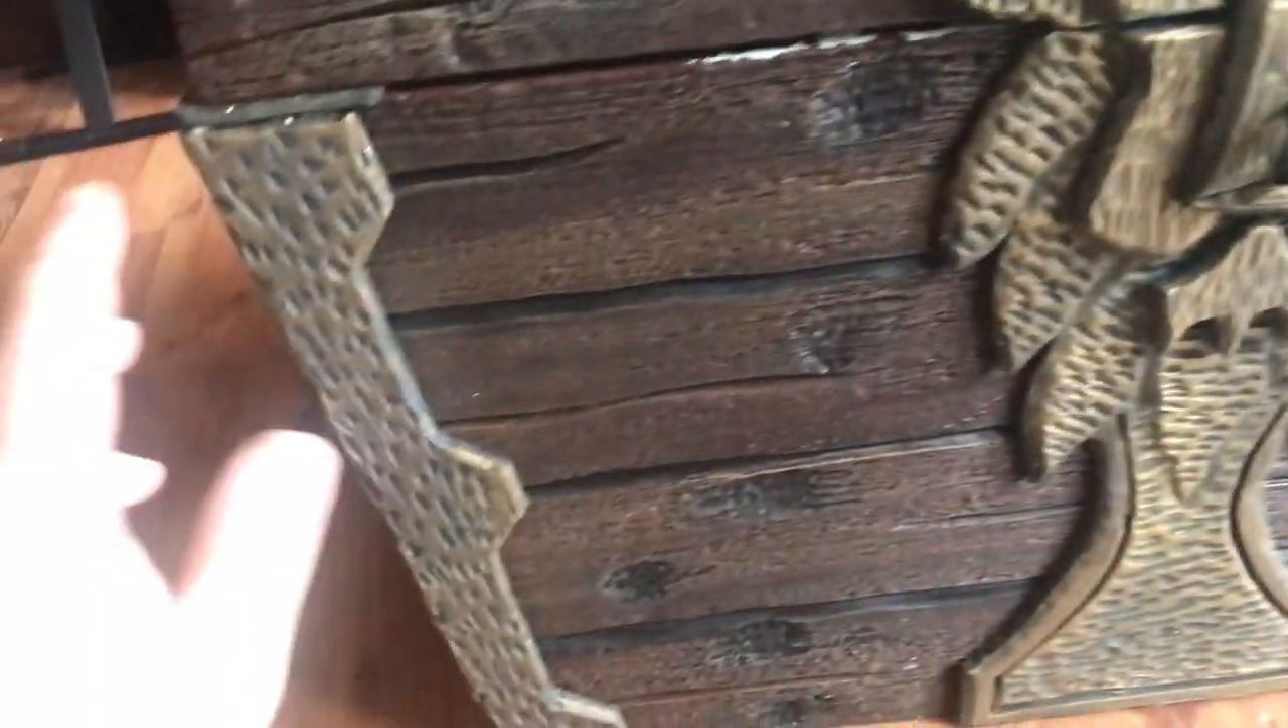Now as you can see the side trim is on everything's in place.